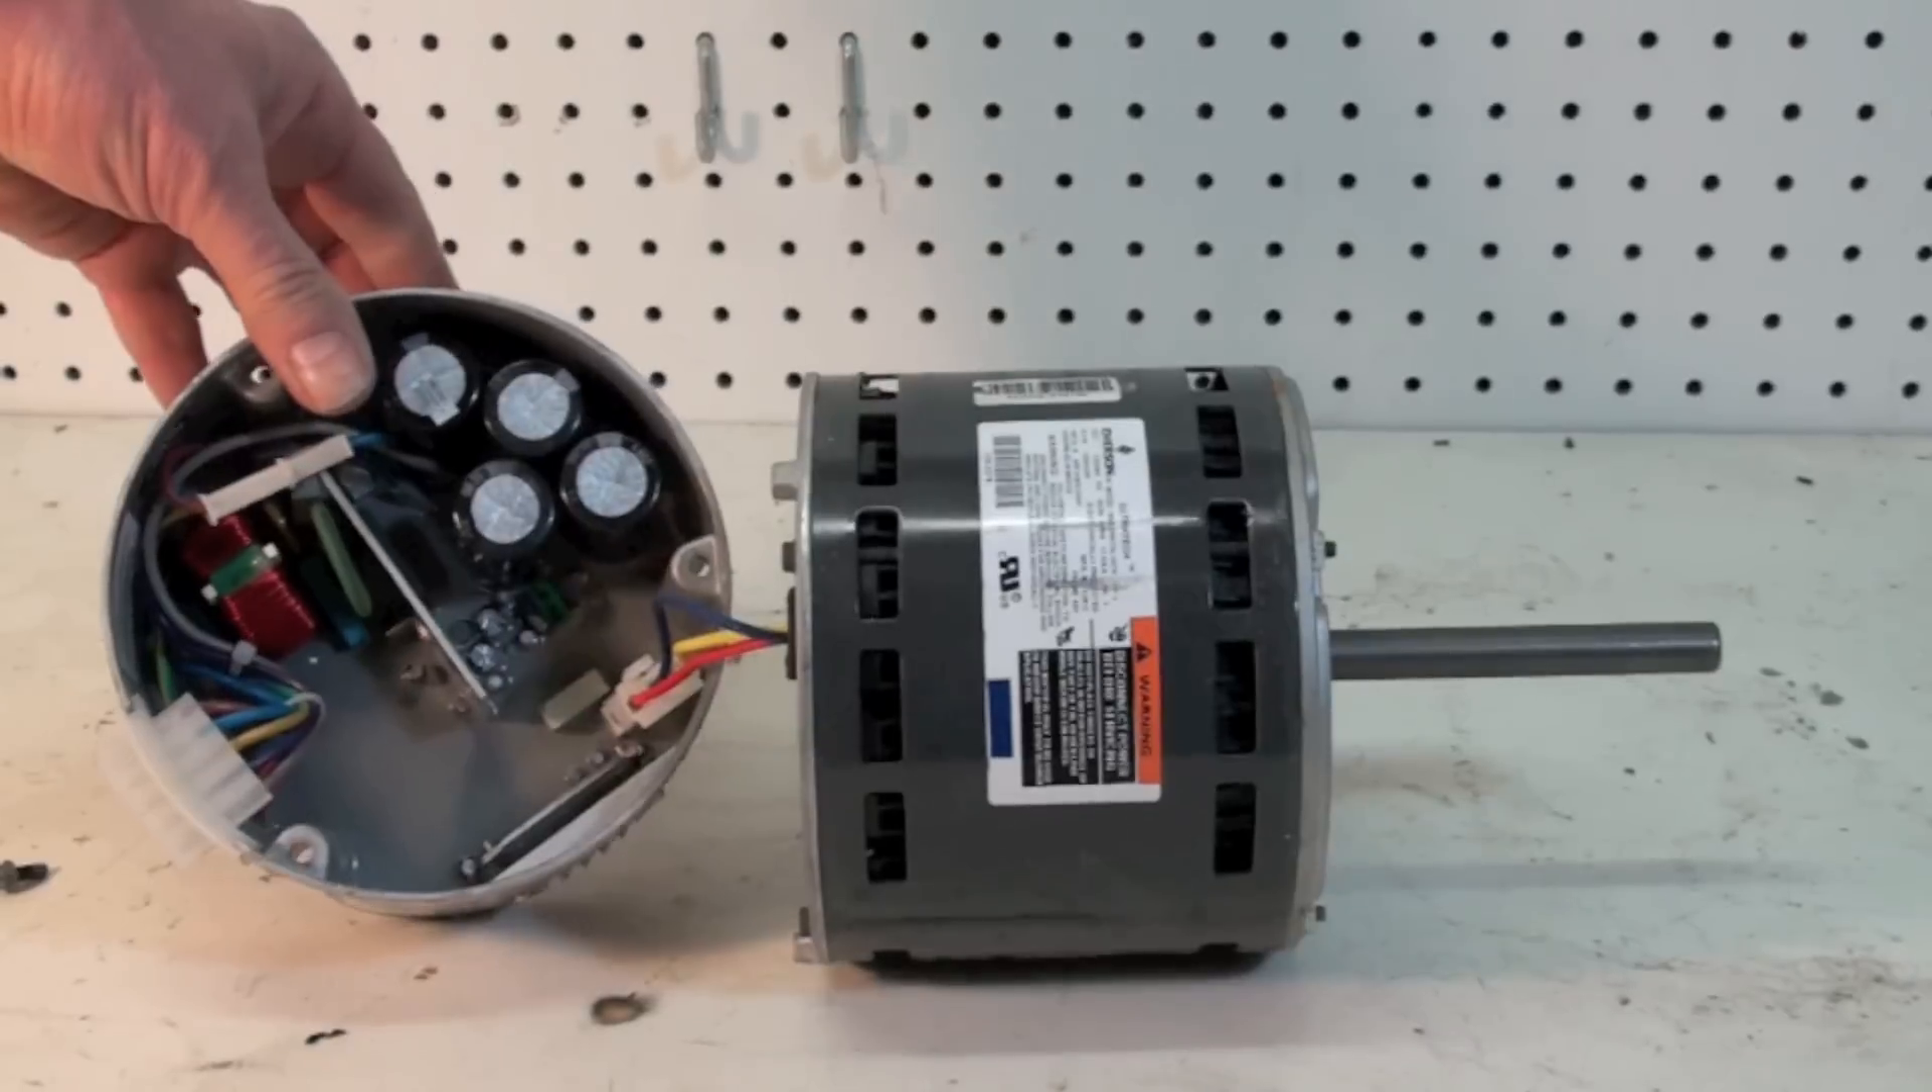We've got the end bell removed.